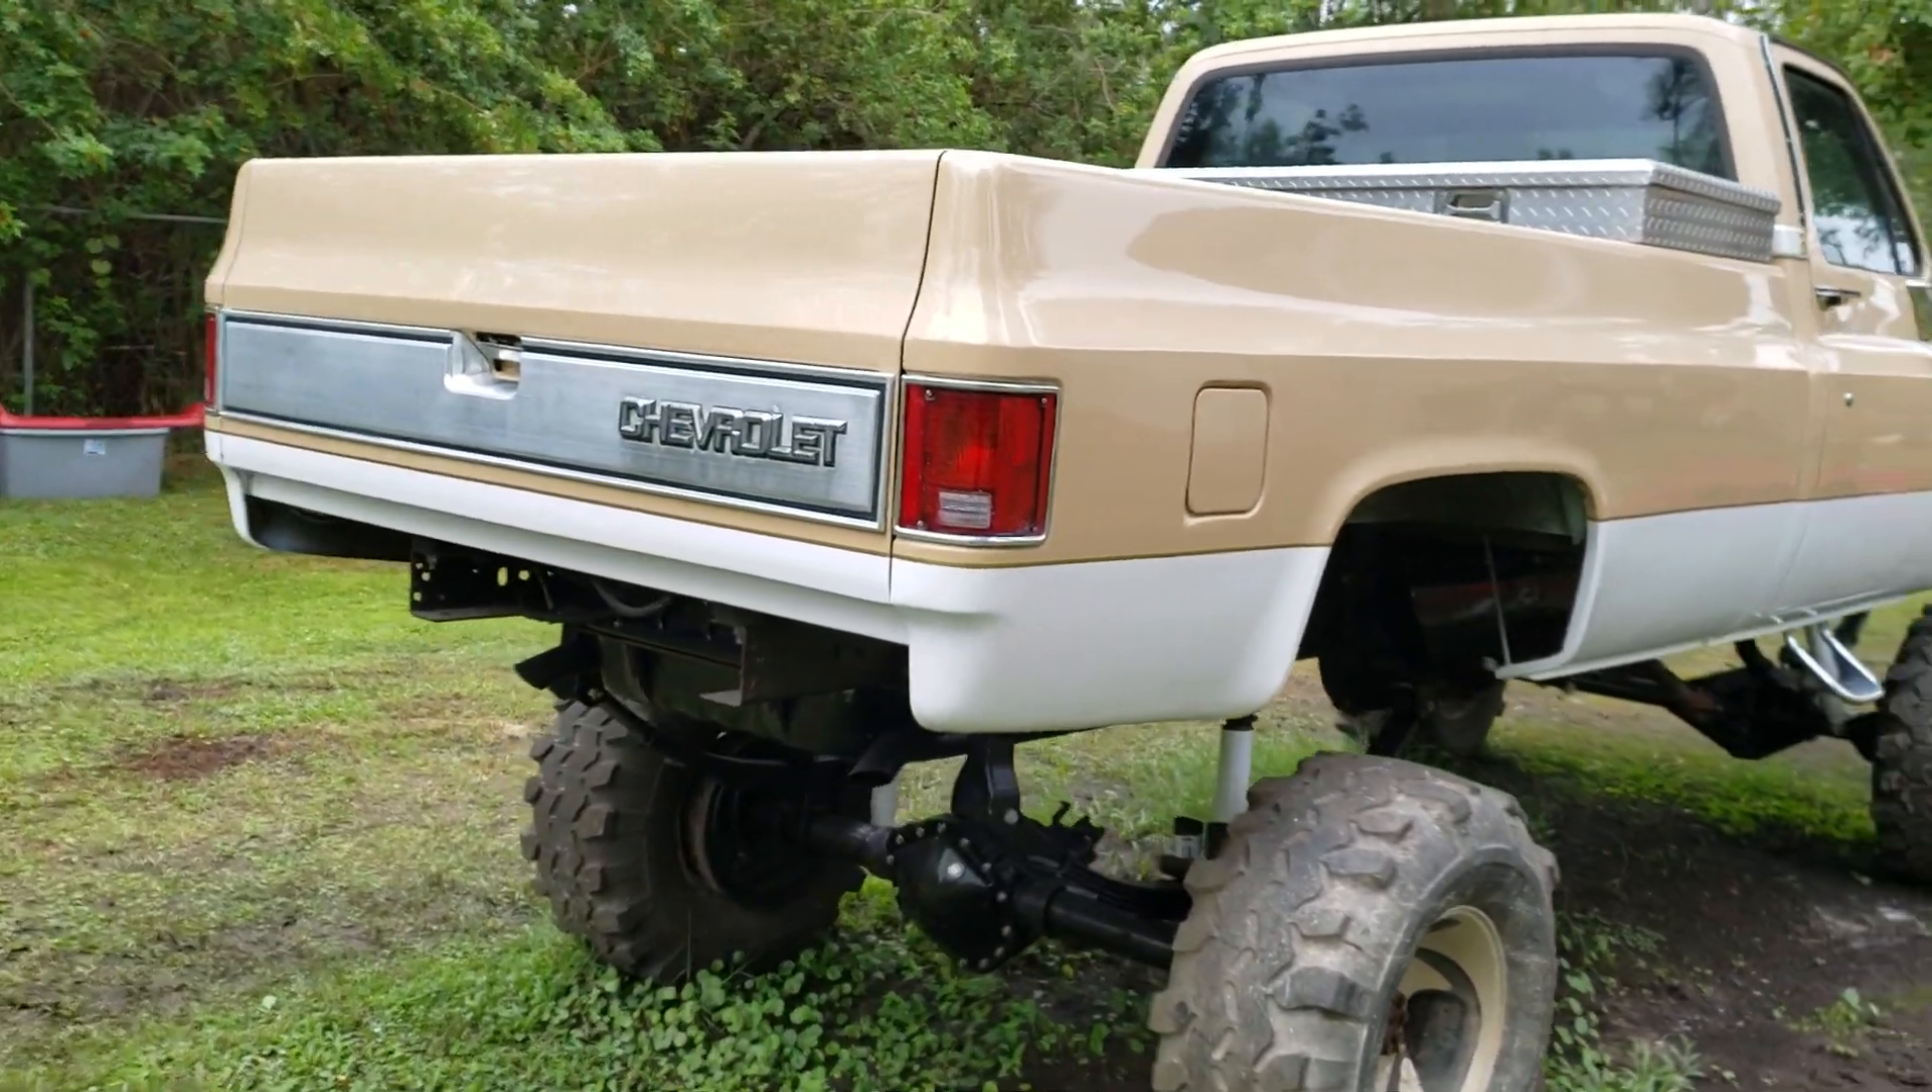I just got to put the bumpers back on.